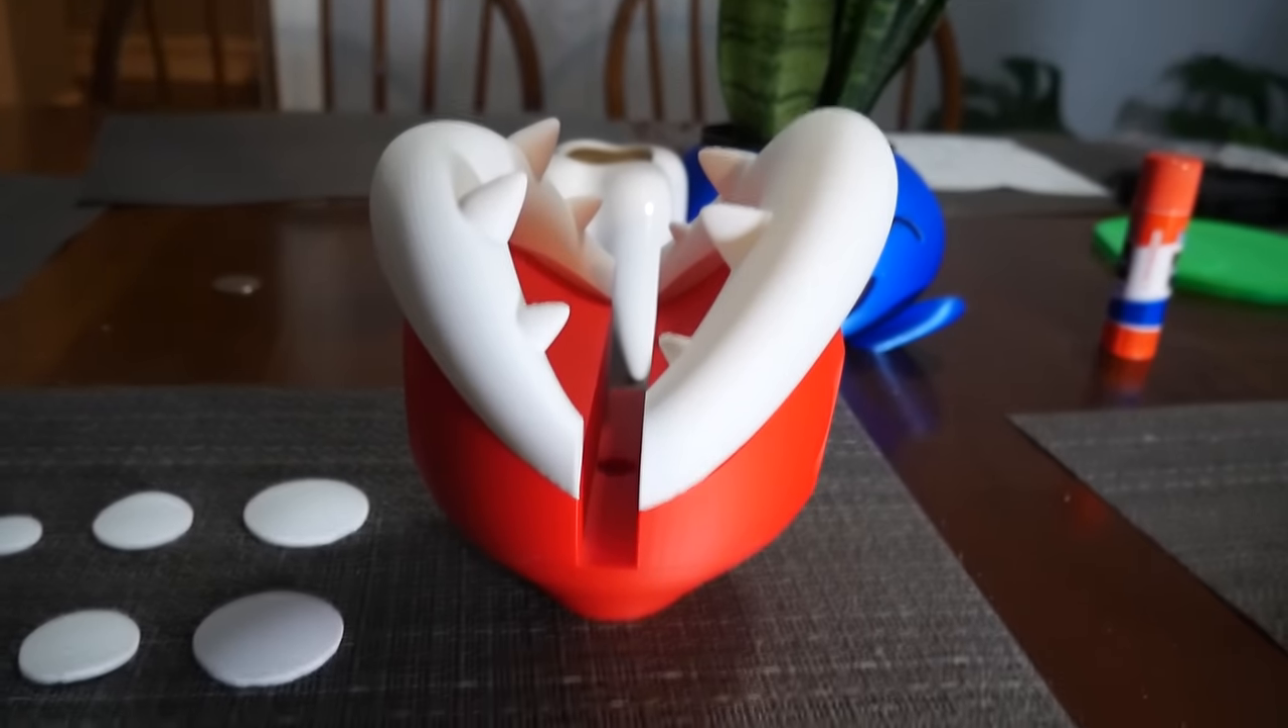I also went ahead and did the teeth as well so i can give you guys a good representation of how the head's gonna look at least with the teeth in for now but unfortunately i will have to glue both of these in.